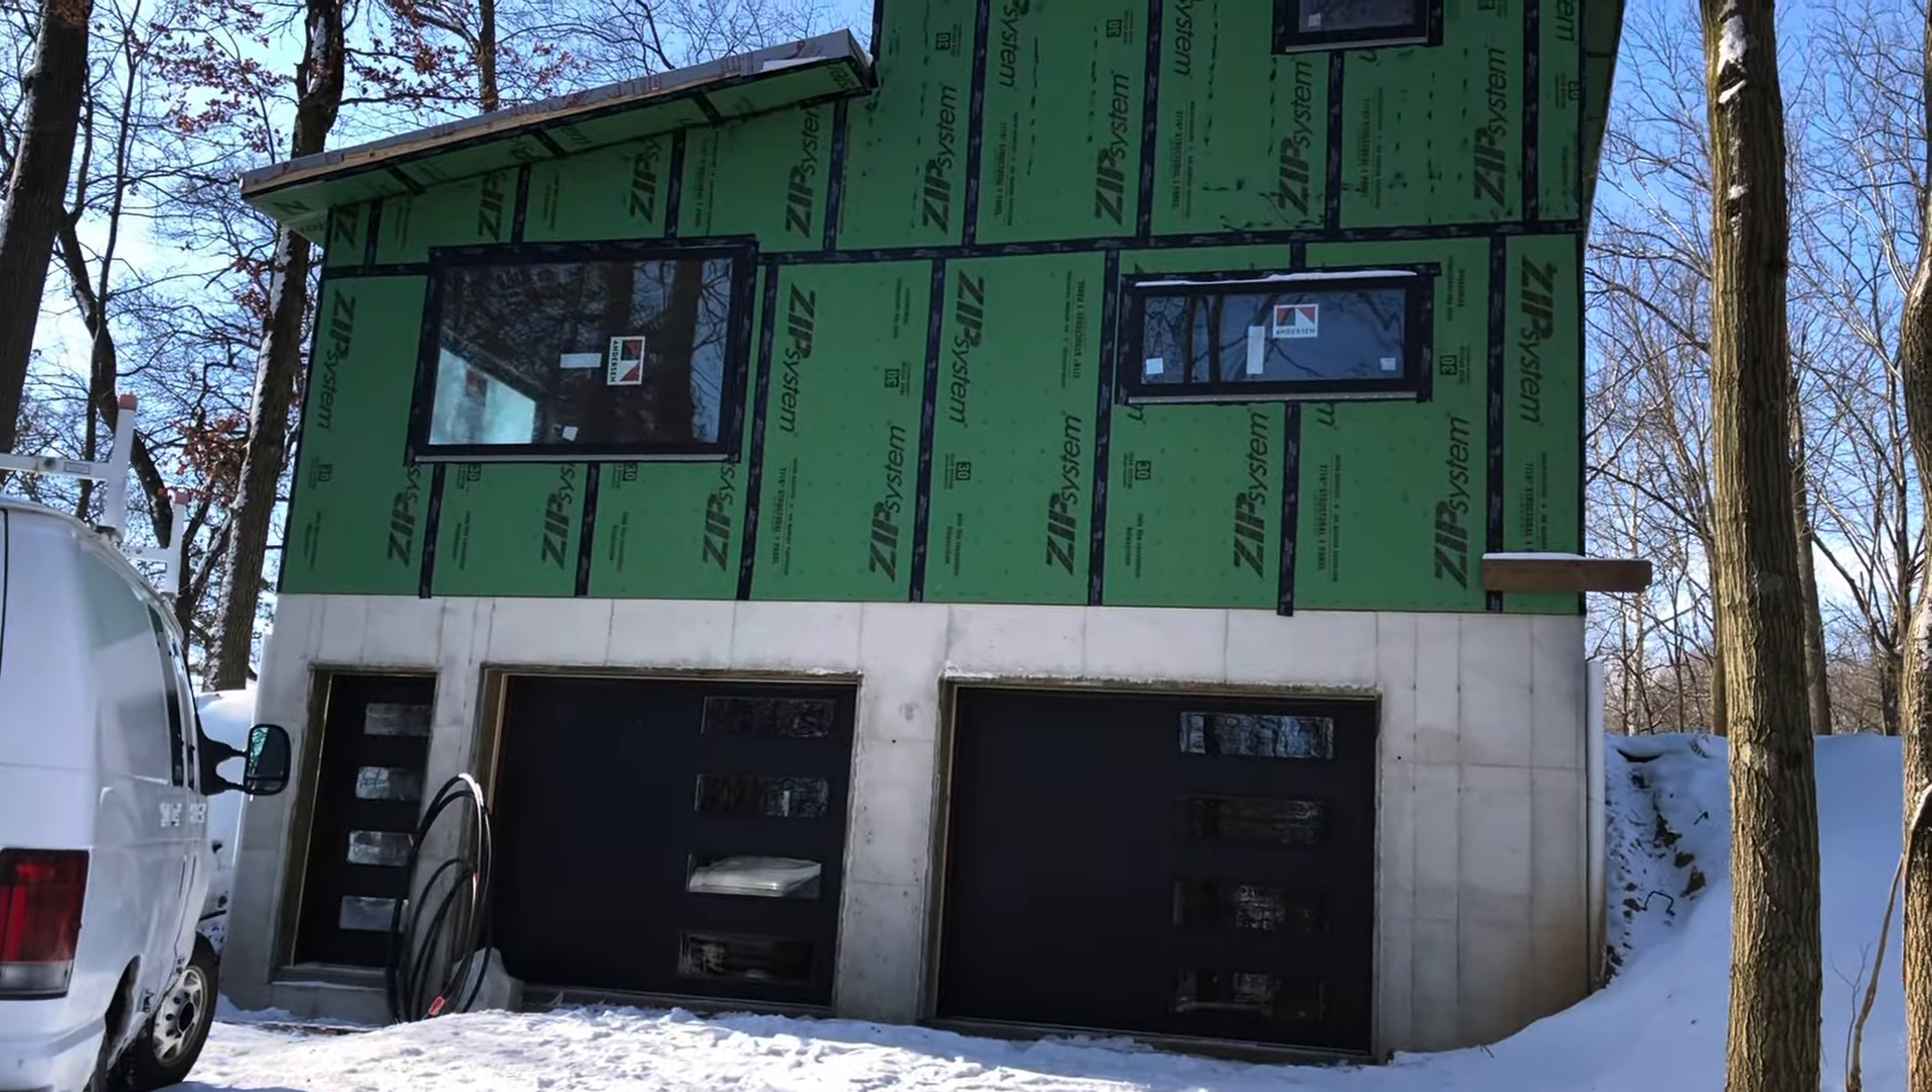Well we just had our garage doors installed.